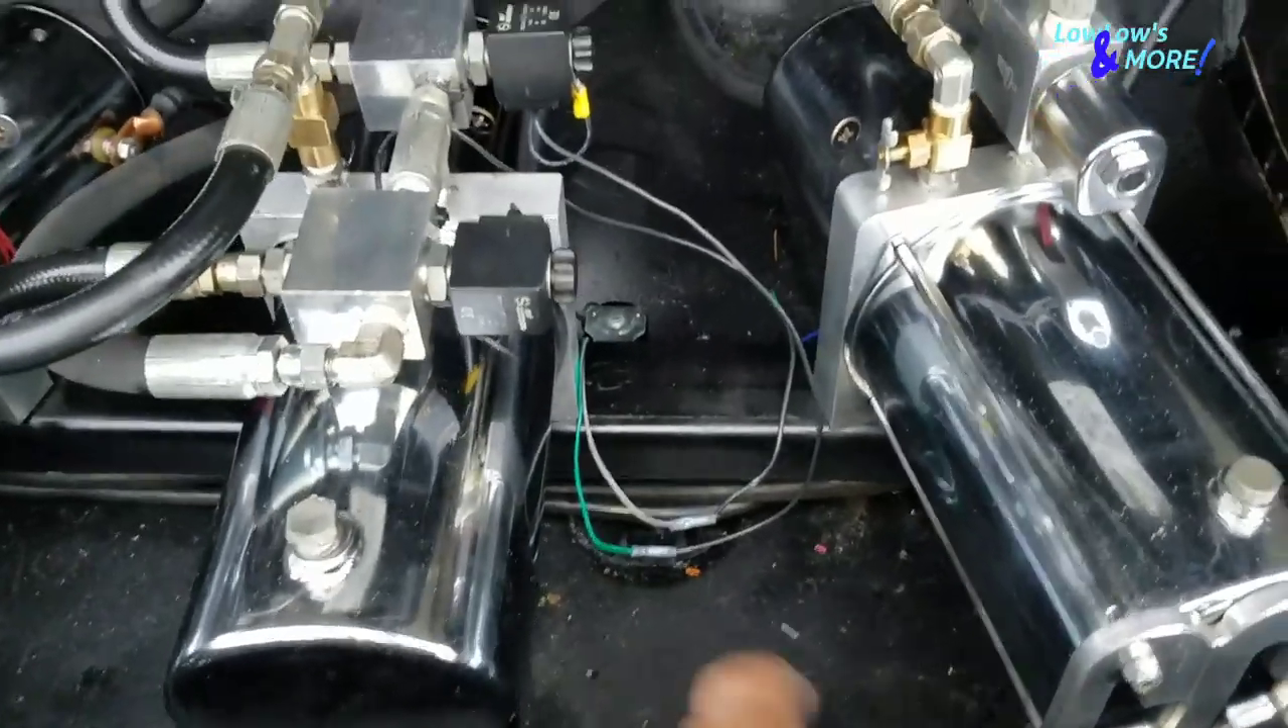So i still need to tuck these wires but overall what do you guys think.